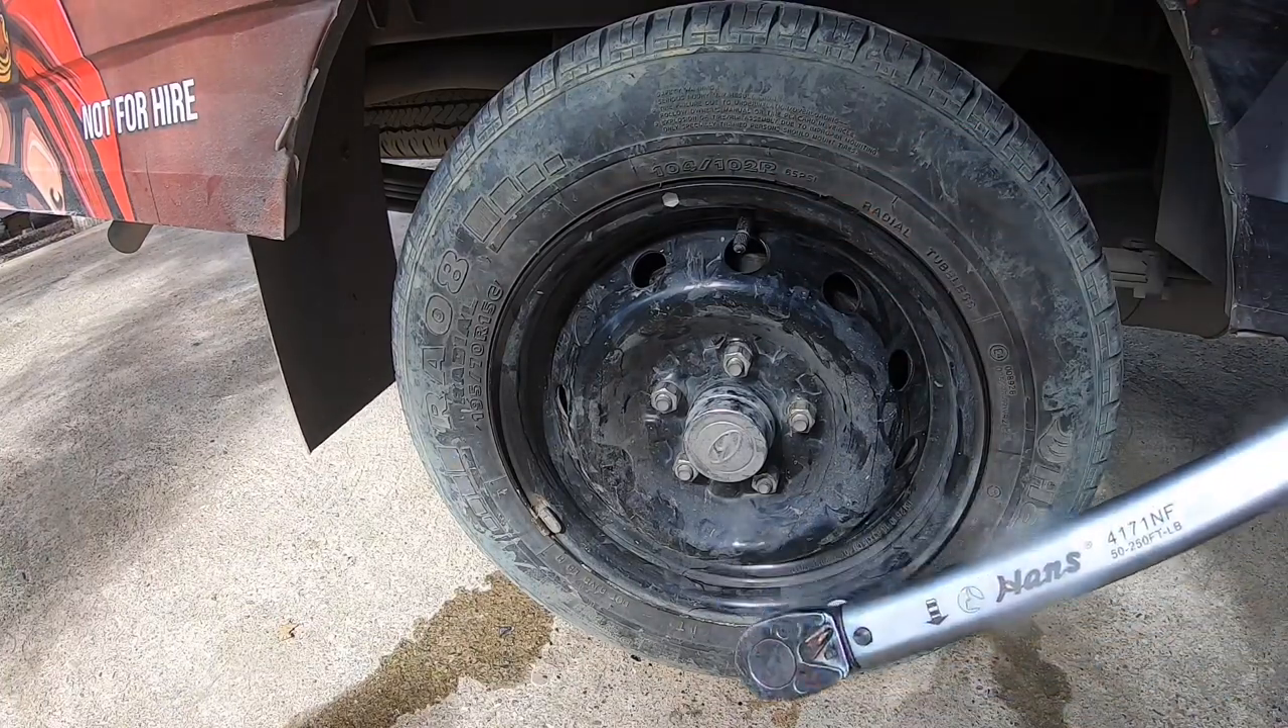Nakabit na natin yung gulong, mga kasikreto.